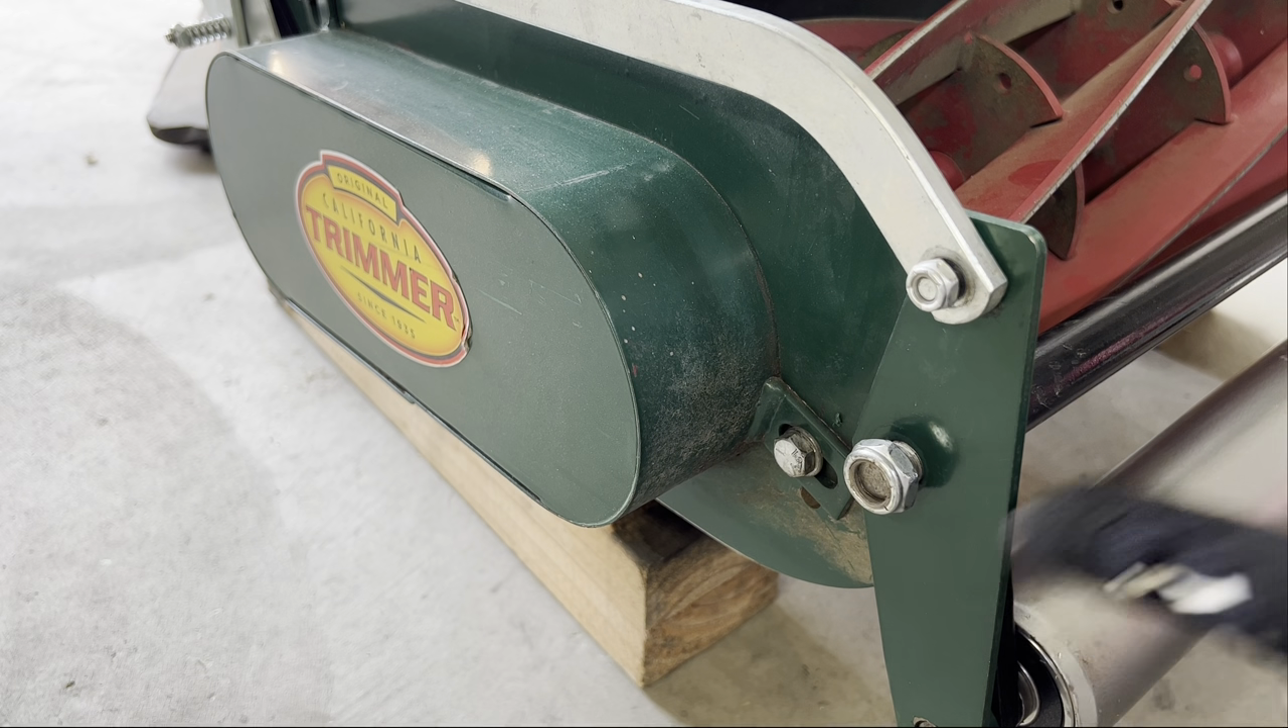Reinstalled the seven-sixteenths bolt there and a three-quarter inch nut there and now all that's left is to go ahead and tighten it down.